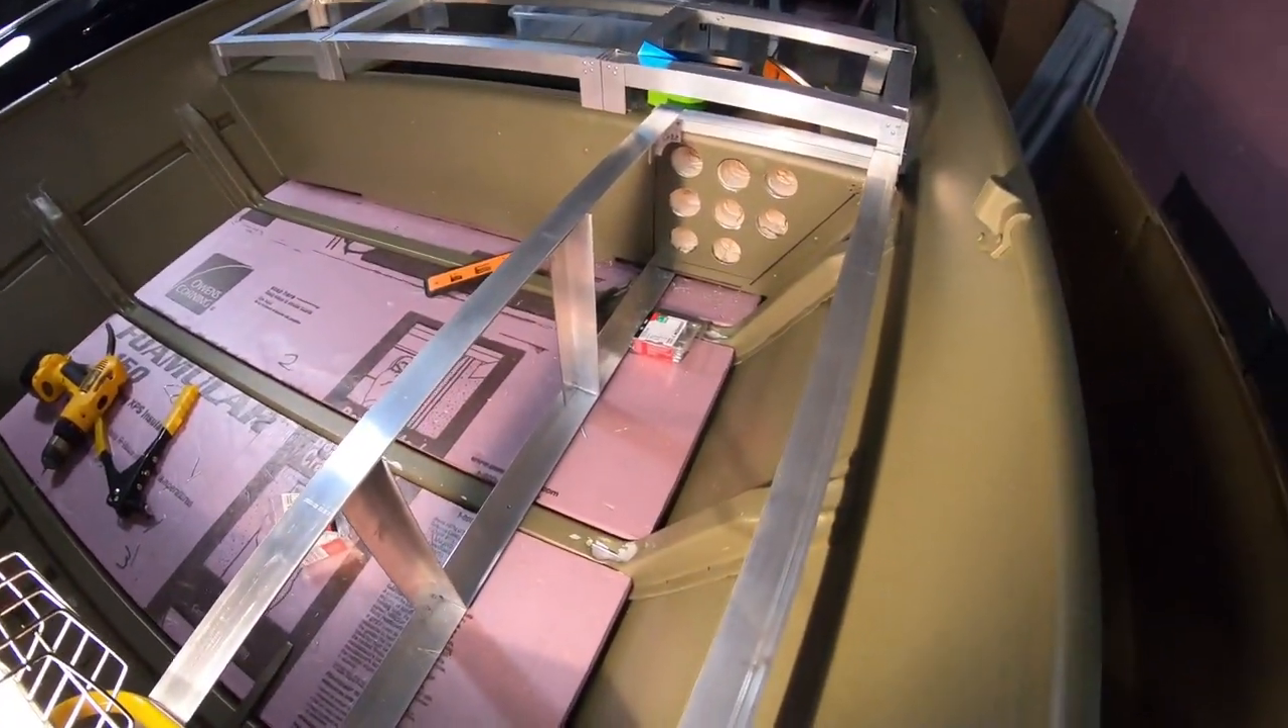Alright guys, I just finished doing the framing.